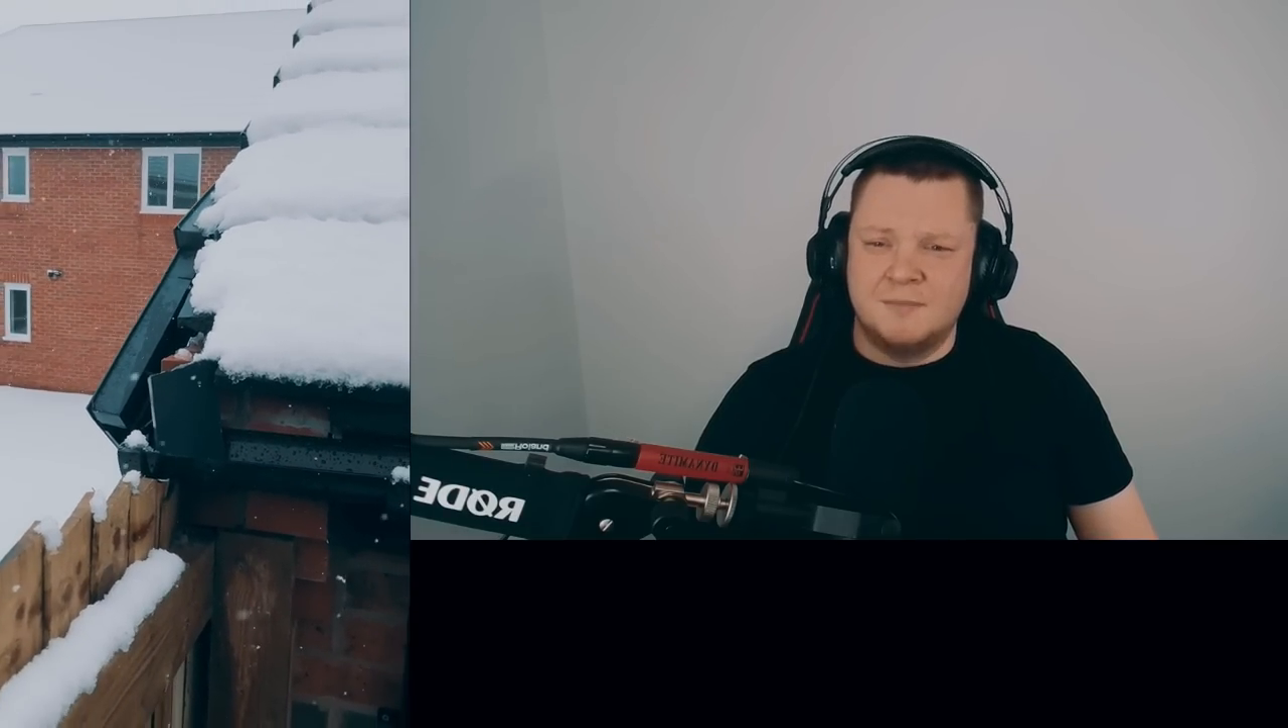The dry verge is hanging off.